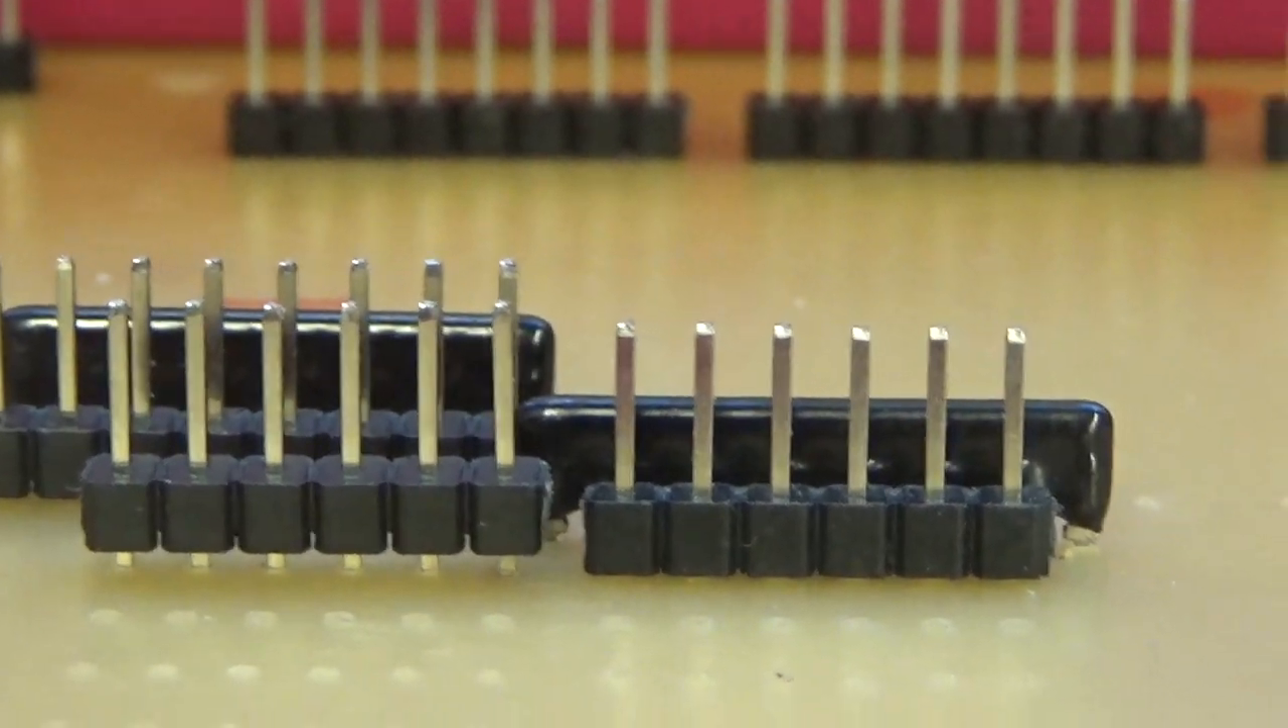It hasn't gone right down there's a little bit of a gap underneath.